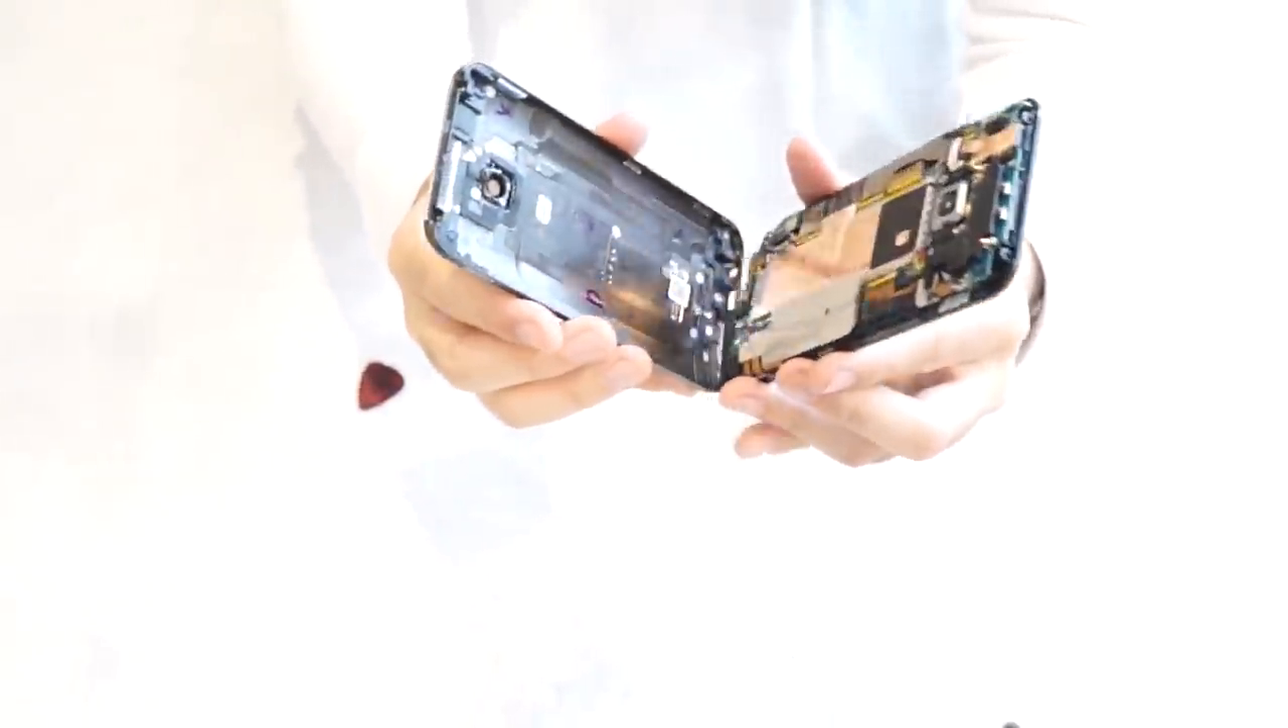And there you go, the back comes off just like that.